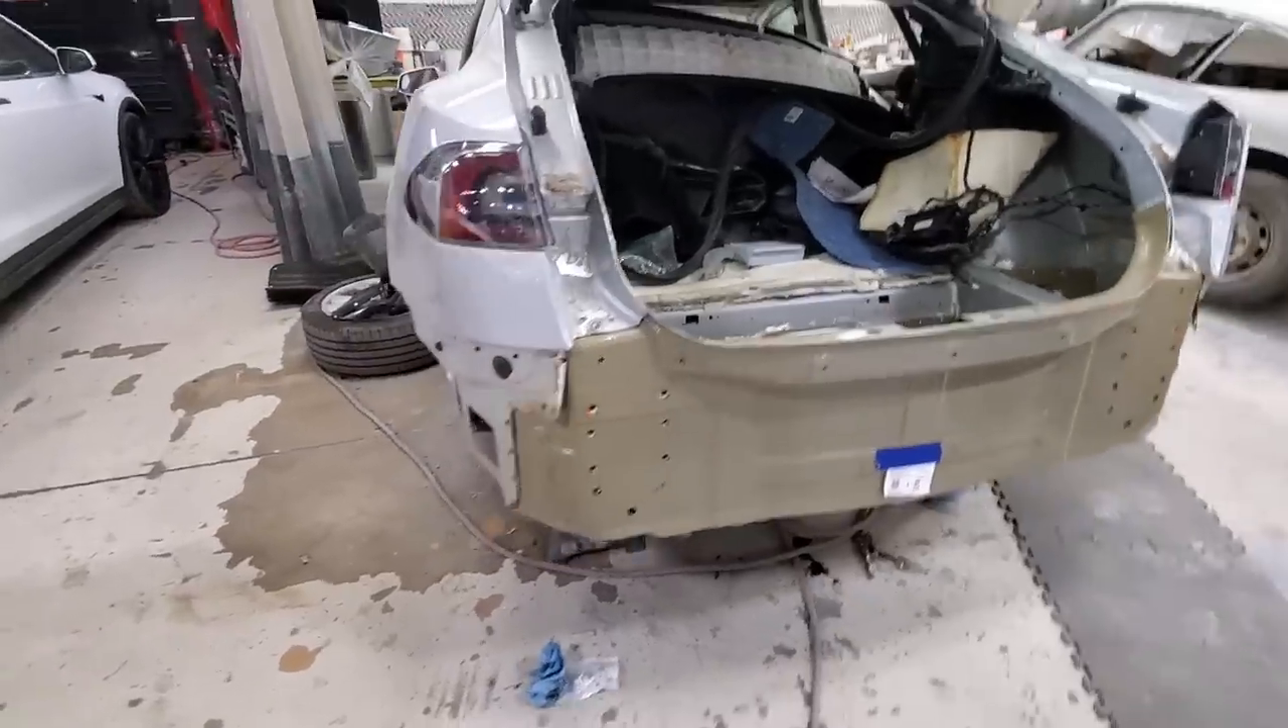So we won't get the rear bumper on just yet. I'm going to have them repaint that with the updated front bumper and some new parking sensors that we bought.